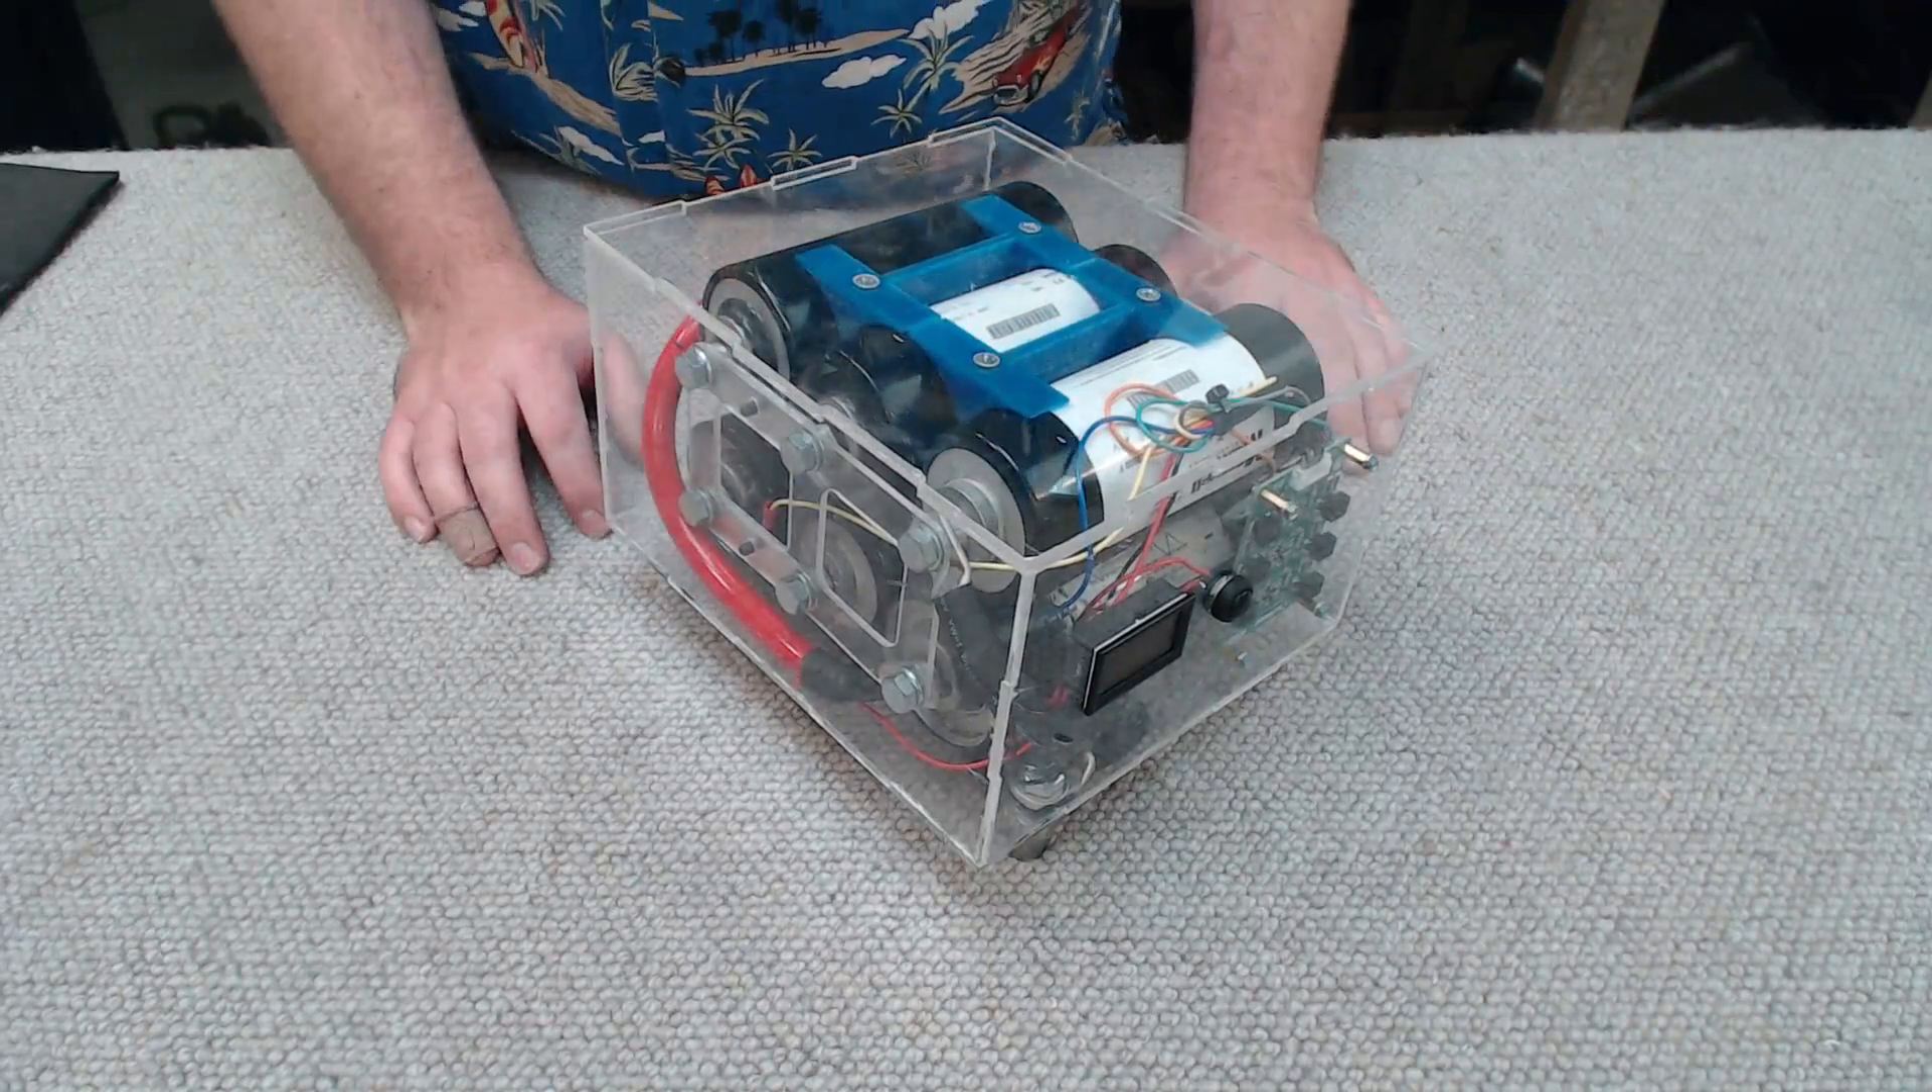I've got the capacitor bank mounted inside the box.